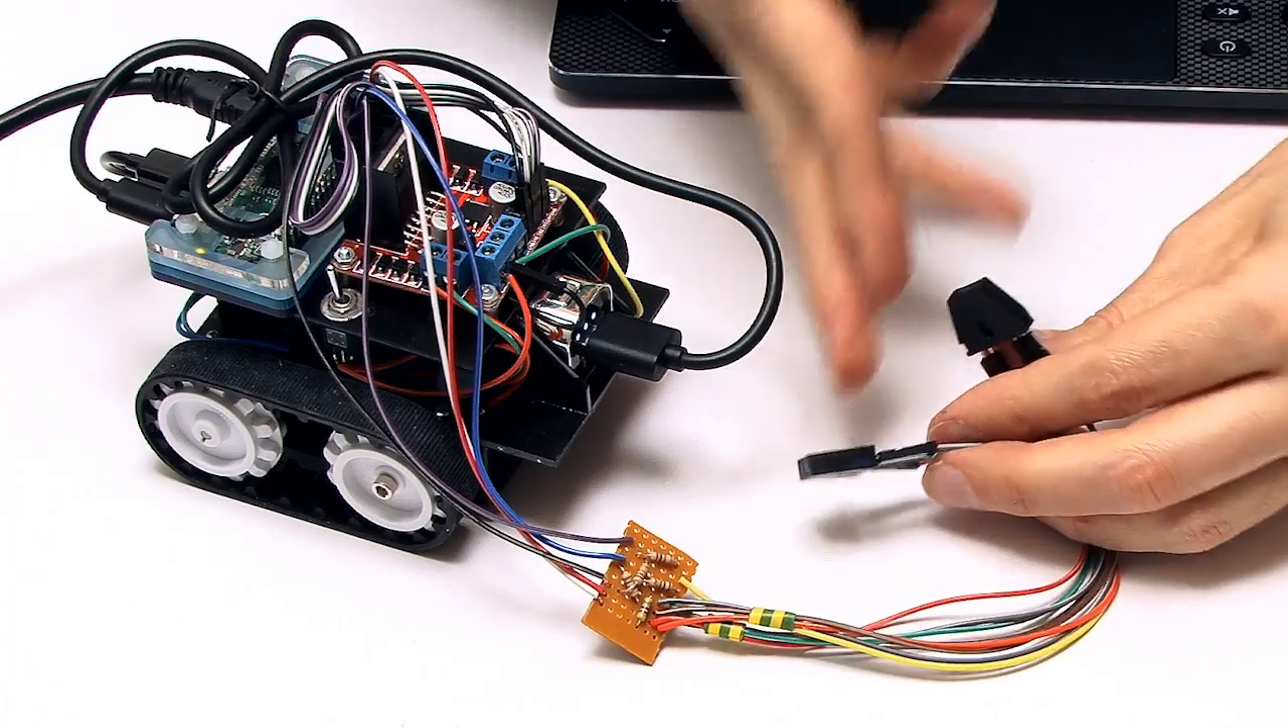And you might have noticed I've still got the sensors here actually wired in on jumper leads.